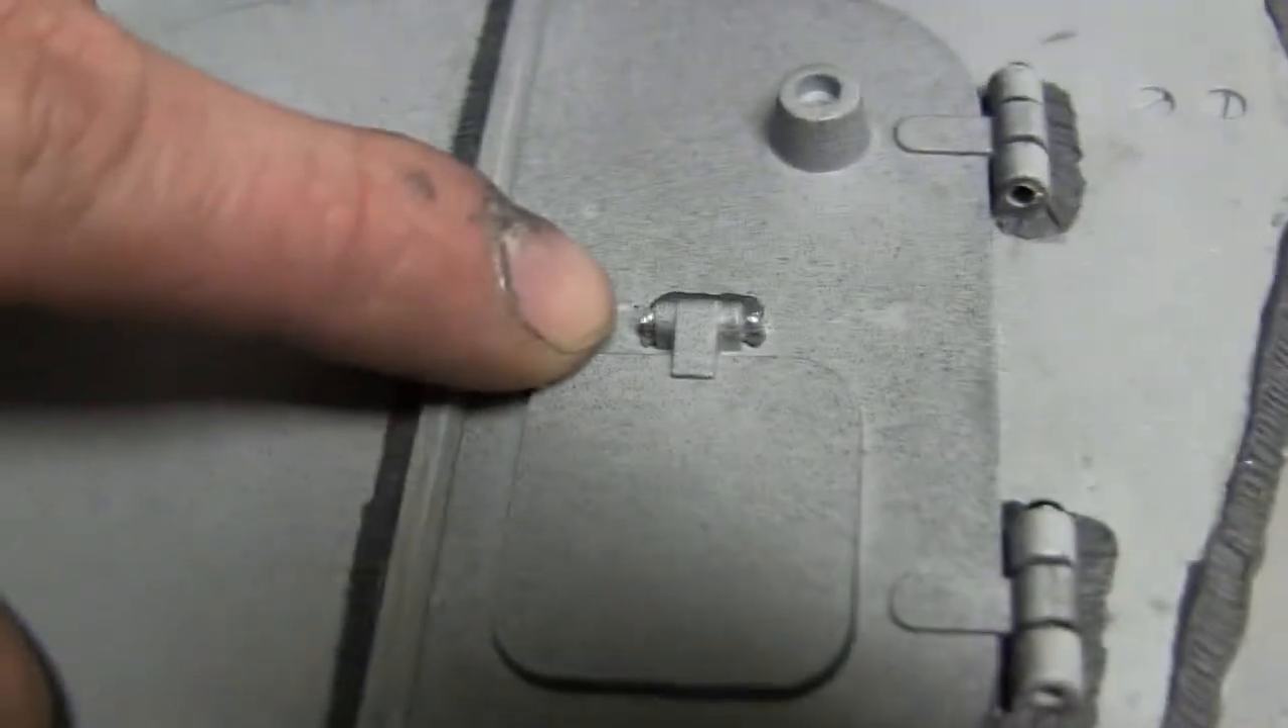To further detail the smaller hatch, I drilled out the fake hinge and put a little pin through just to give the illusion that the hatch is functional.